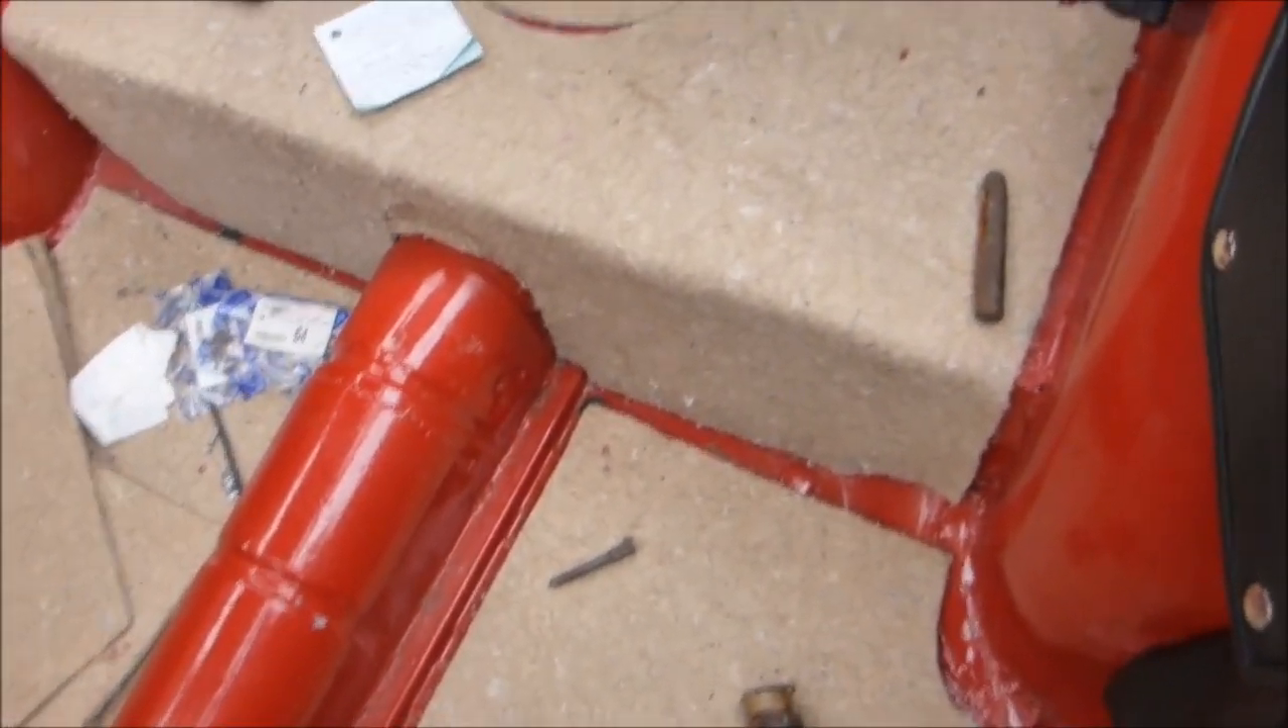There's the underlay glued in the back.